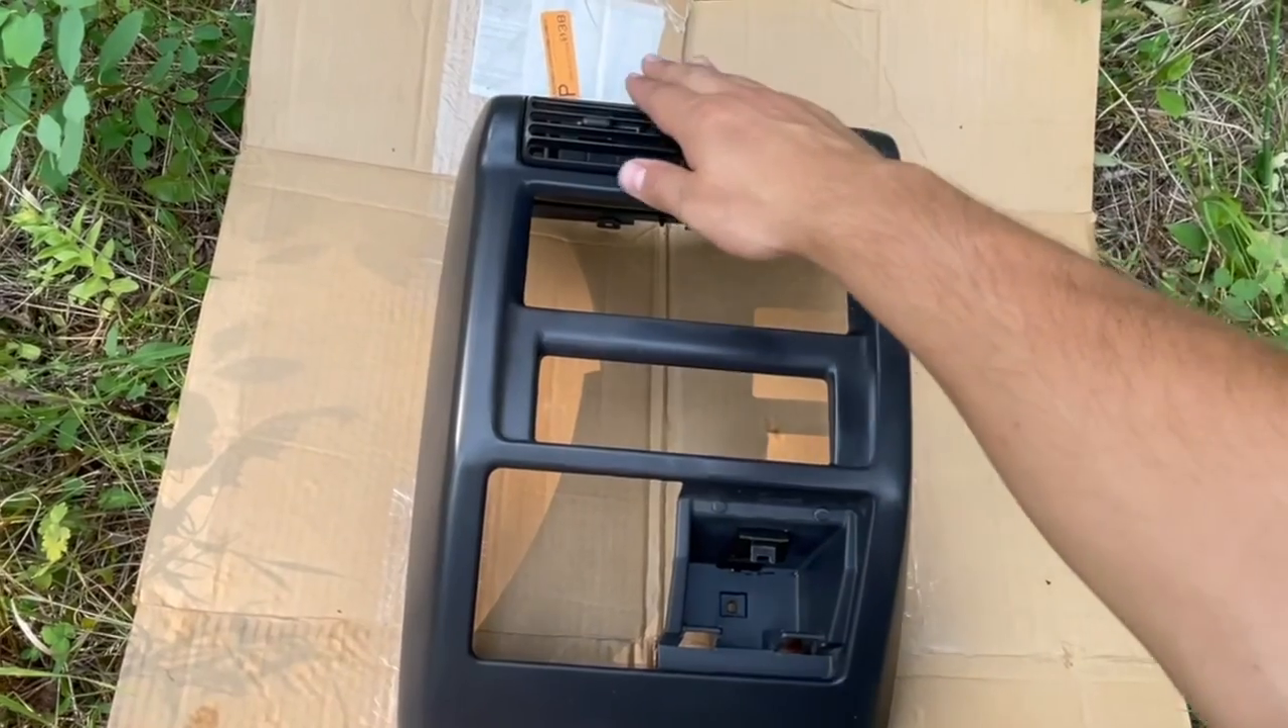Just like that the center dash is removed.